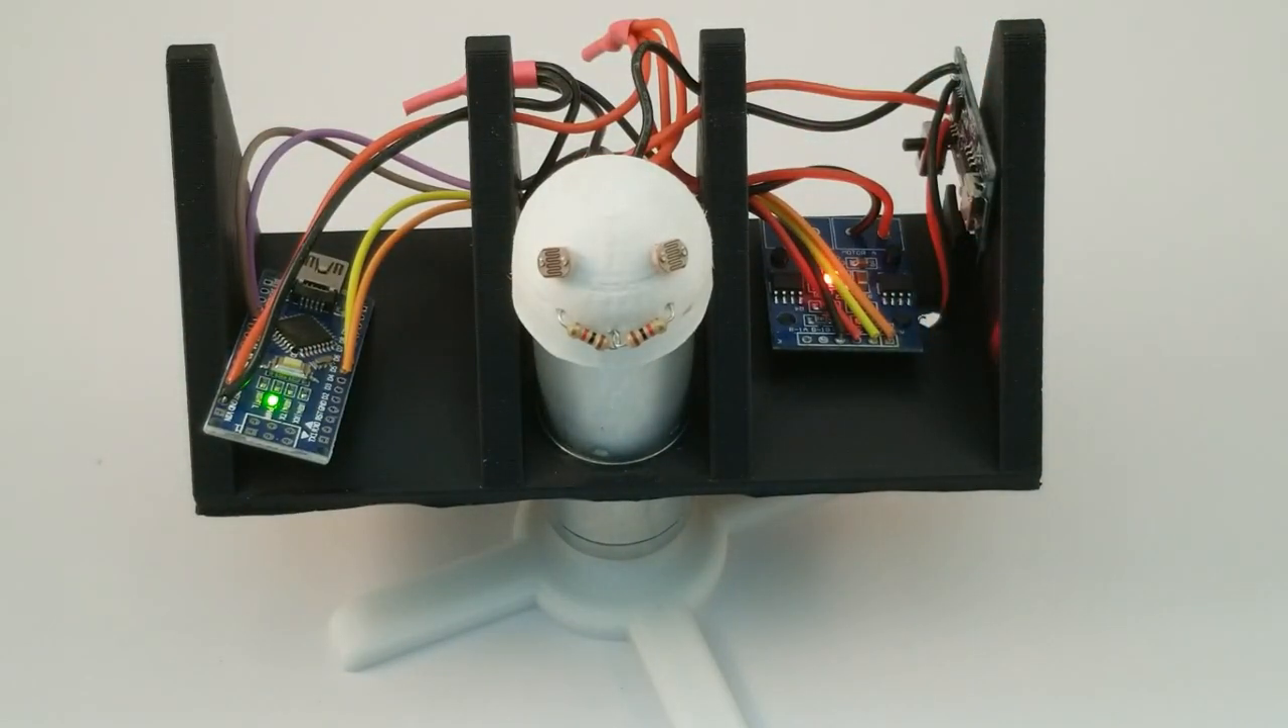I also installed the base onto the bottom of the motor.